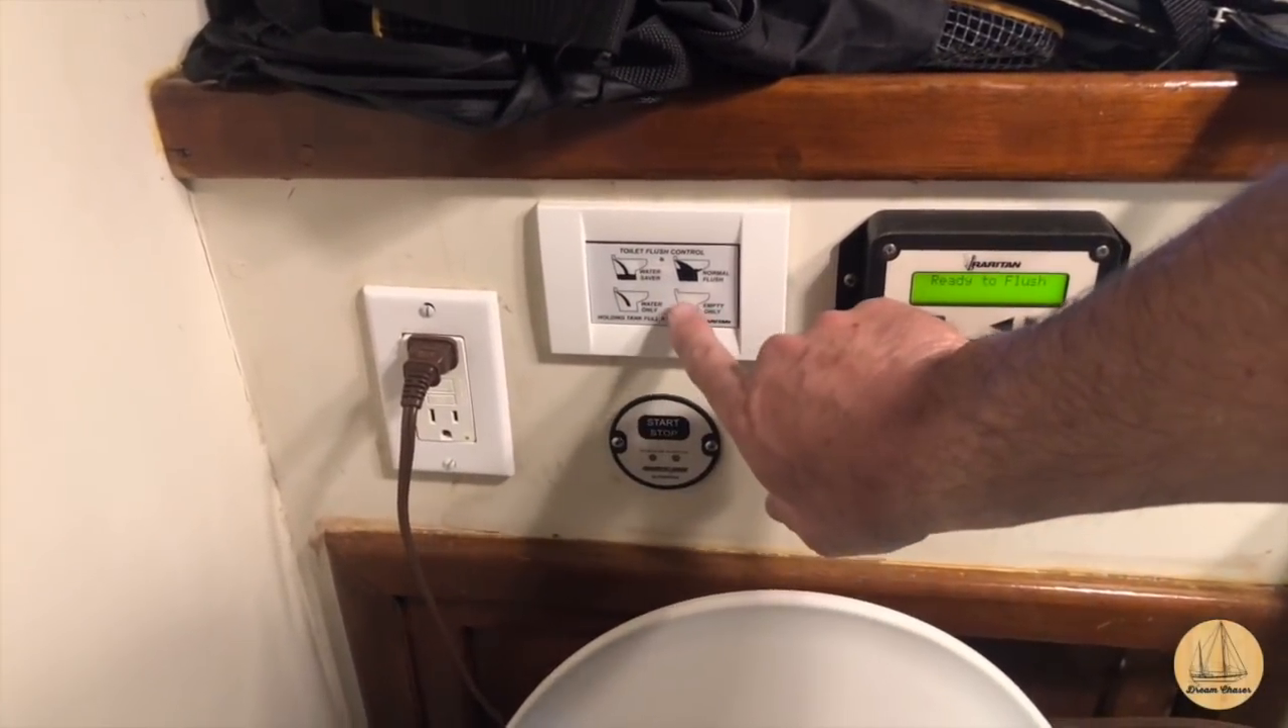First thing you'll notice is now right below the flush panel, I now have the treatment panel.